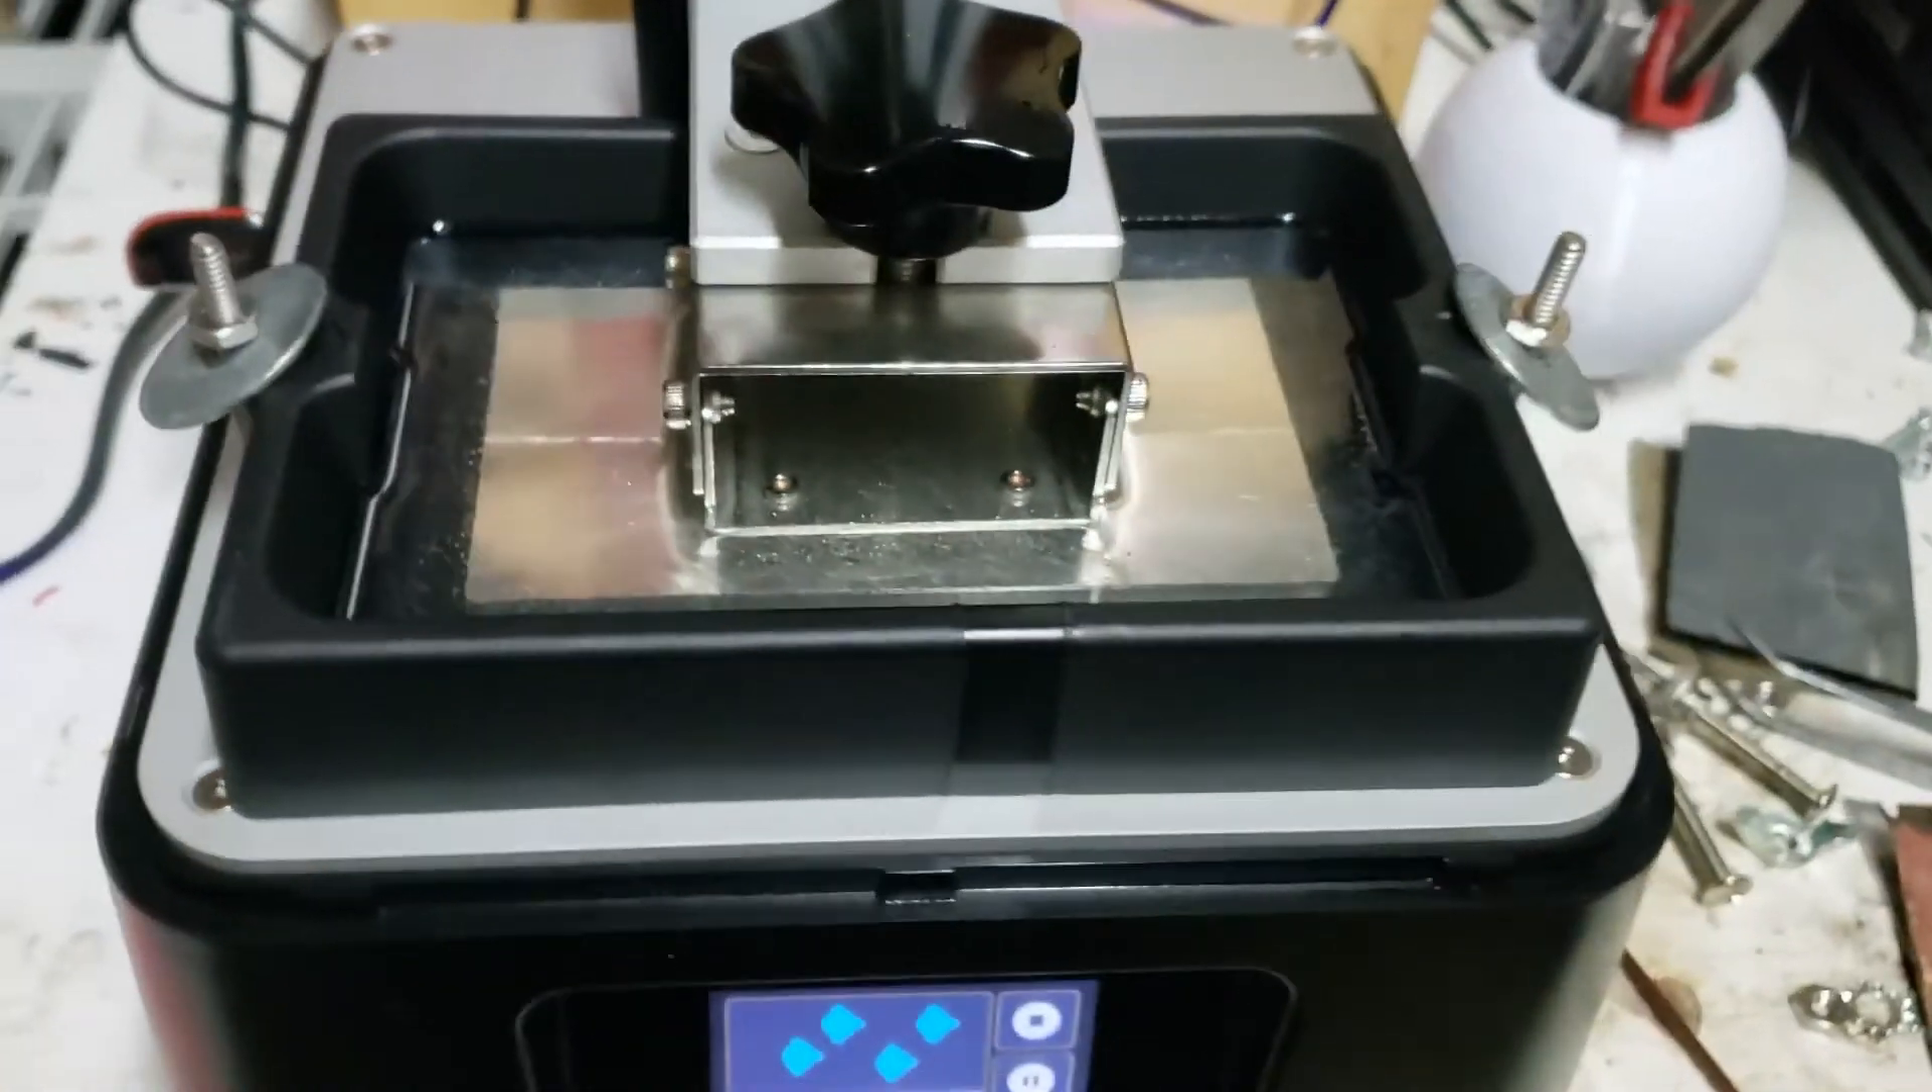Uh for now I'm just using some 1032s some nuts and these big one and a quarter washers and they are a little big so they overhang a bit.